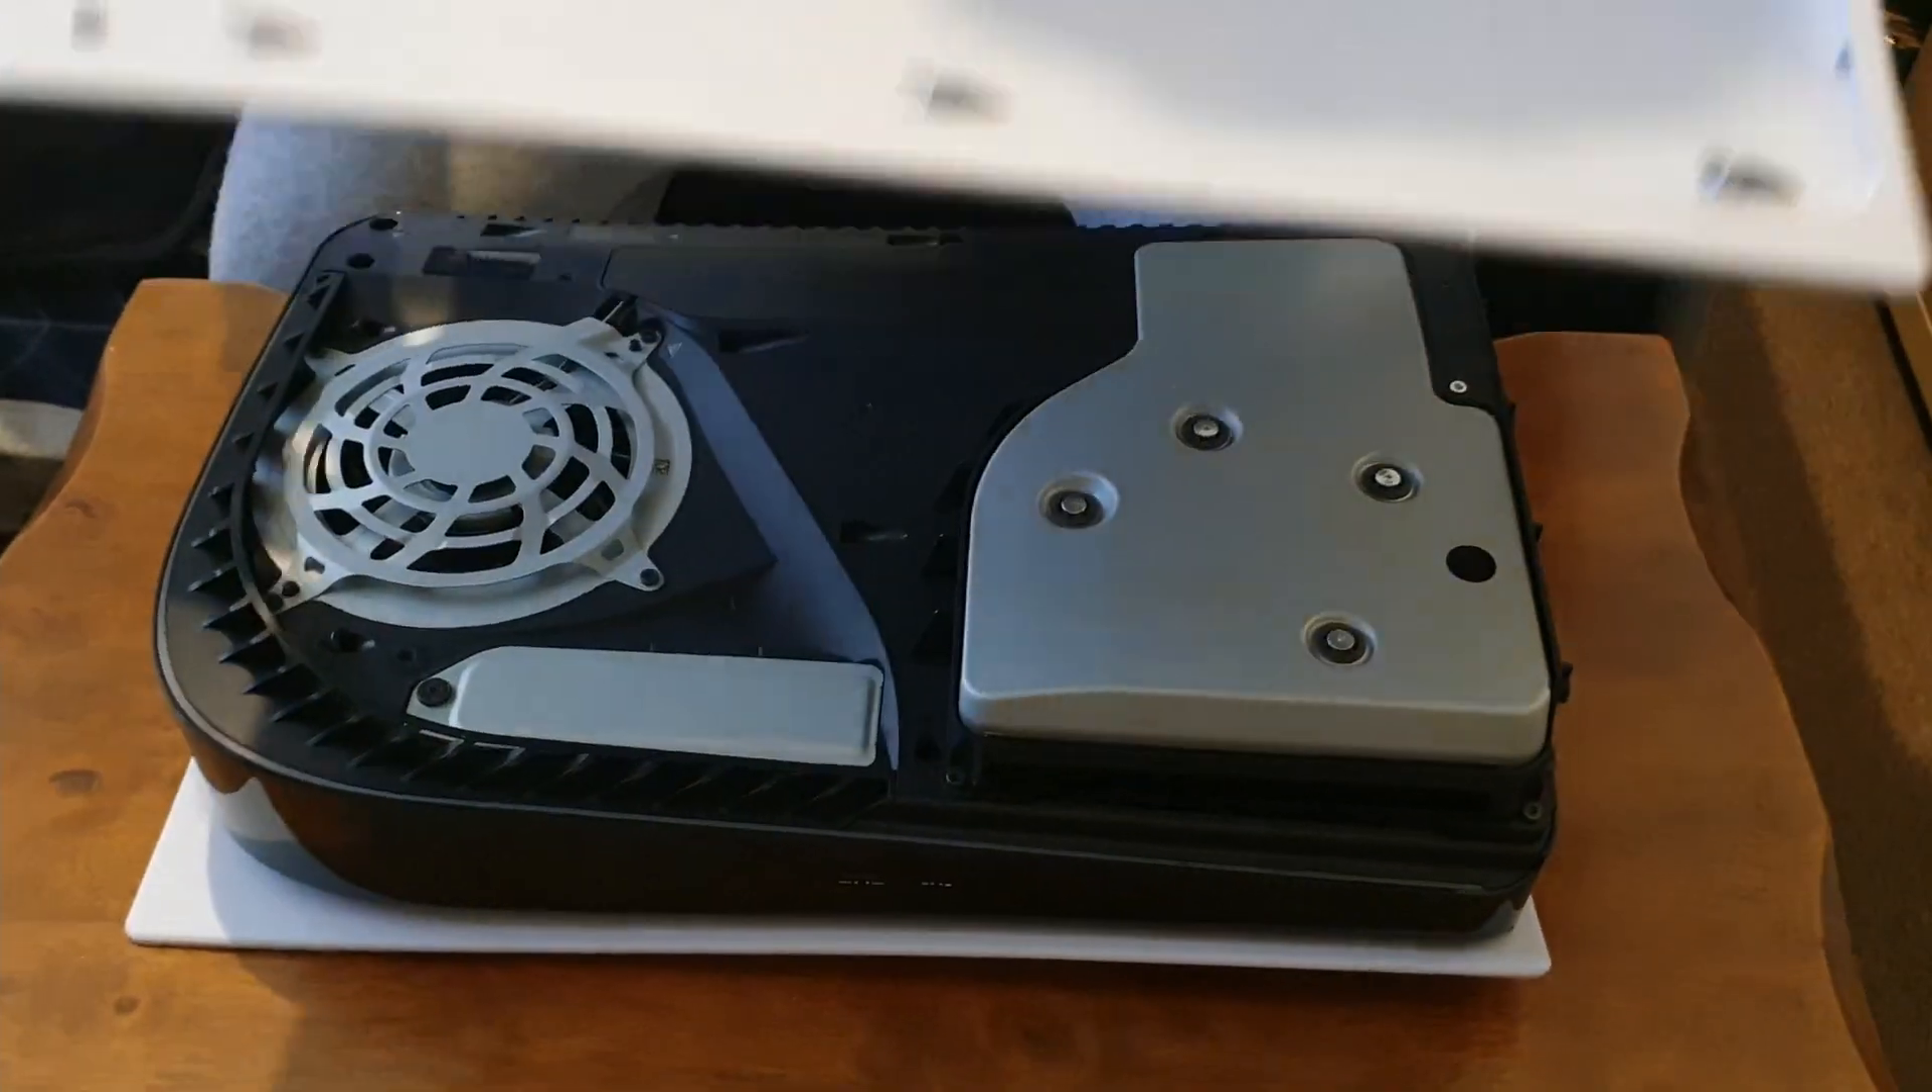That's the side panel off no scratches nothing.